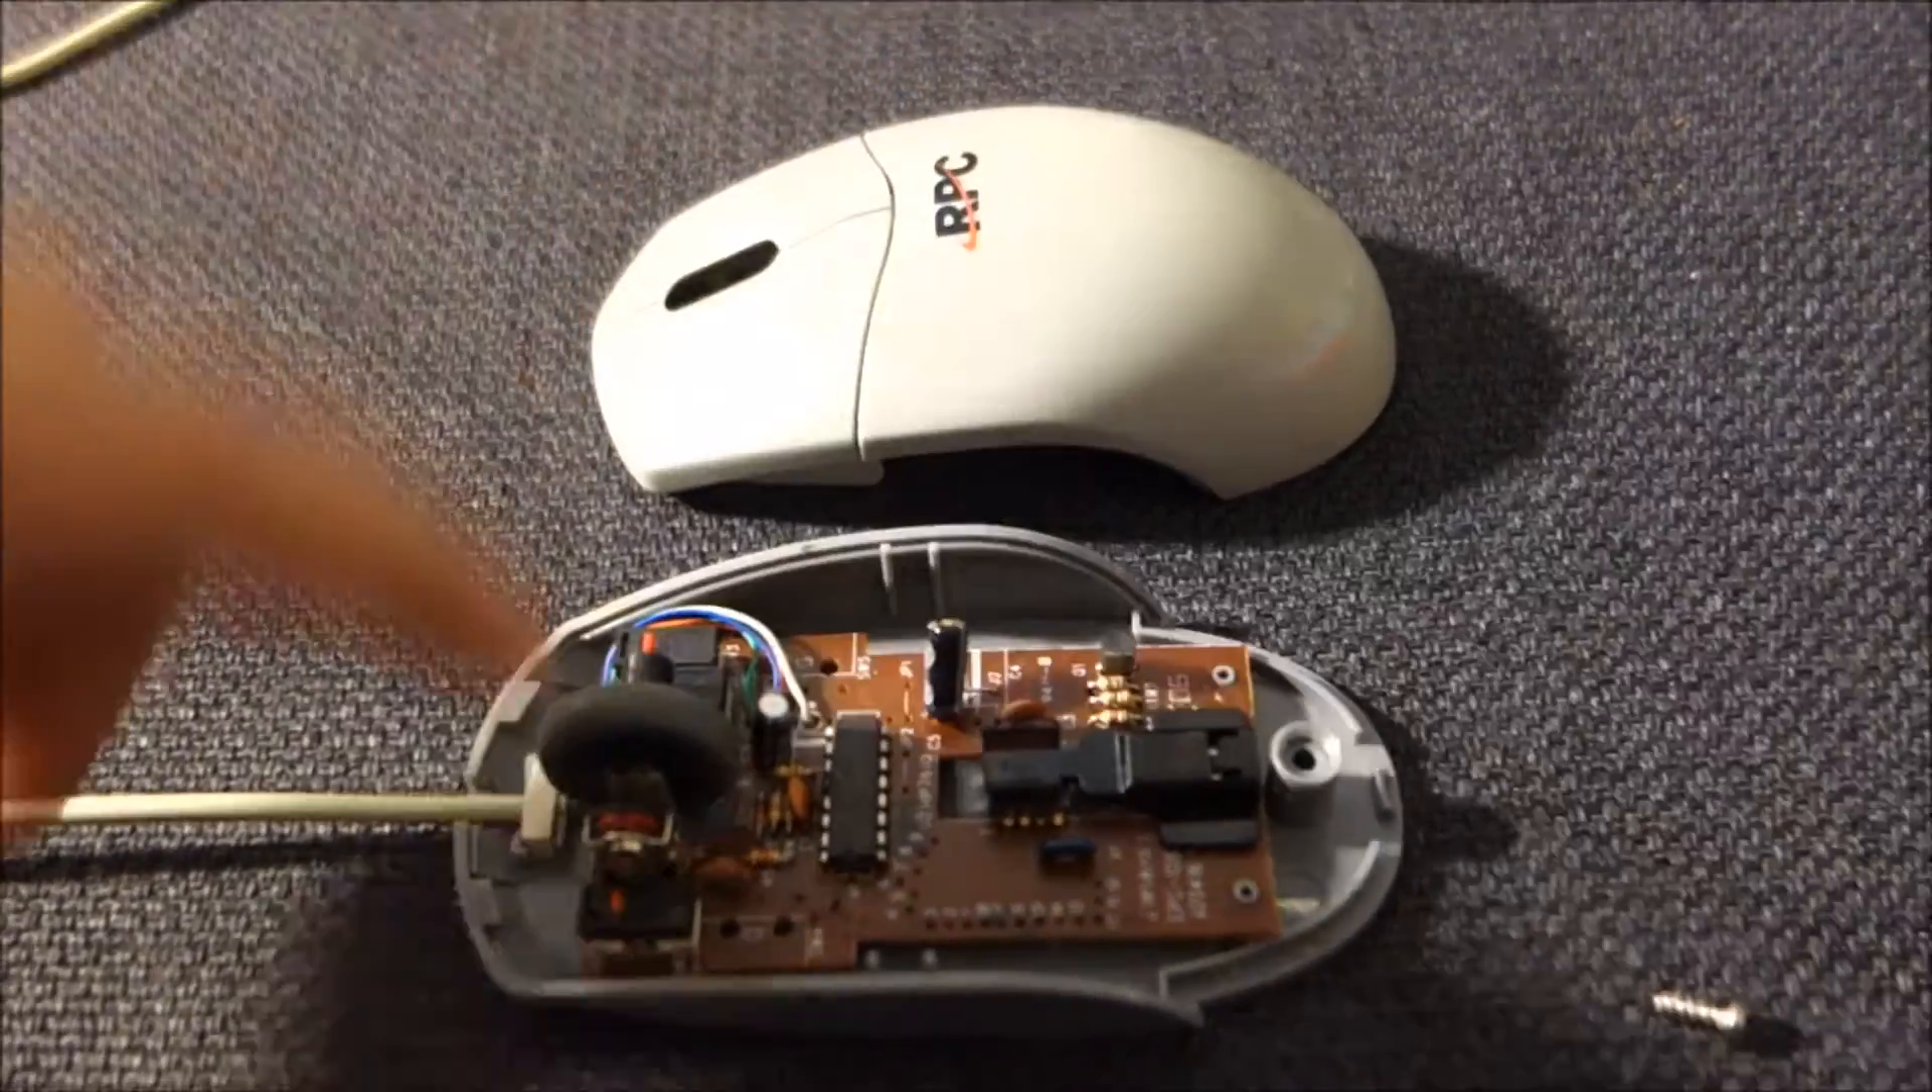Almost finished. I will just have to put the top part back on and a single screw at the bottom of the mouse.